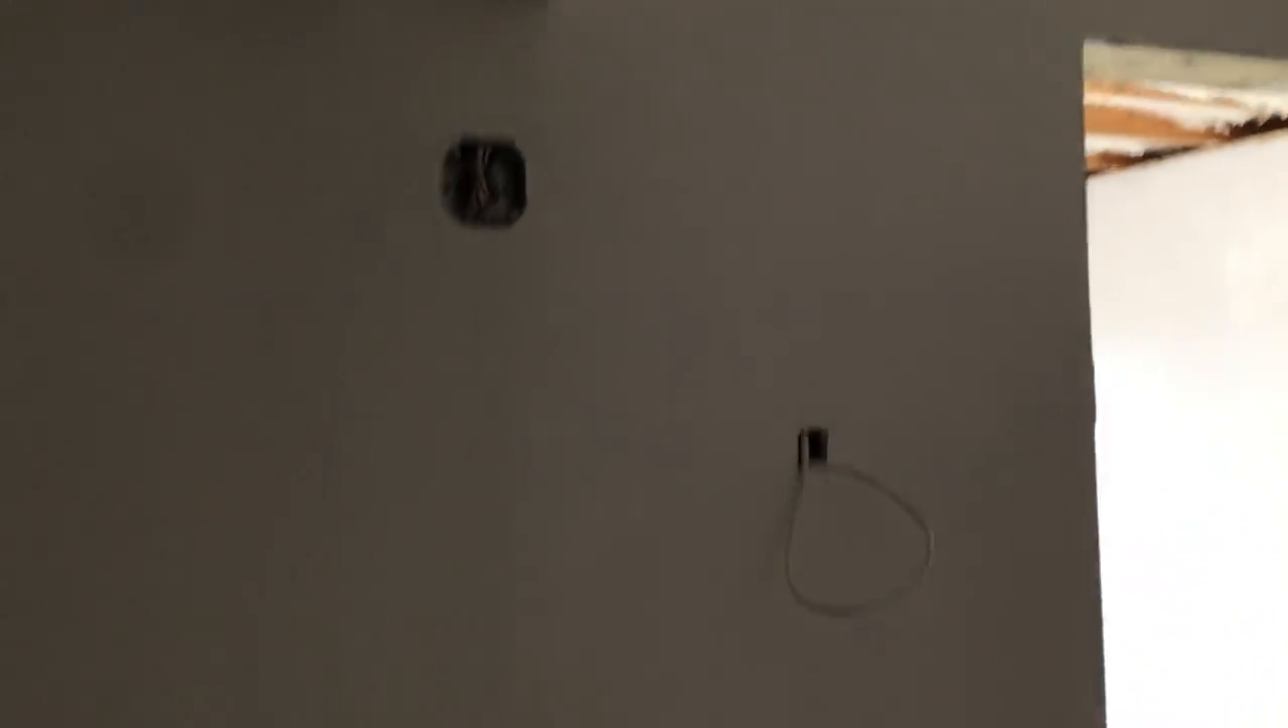On the right hand side we have our right hand surround wire out.